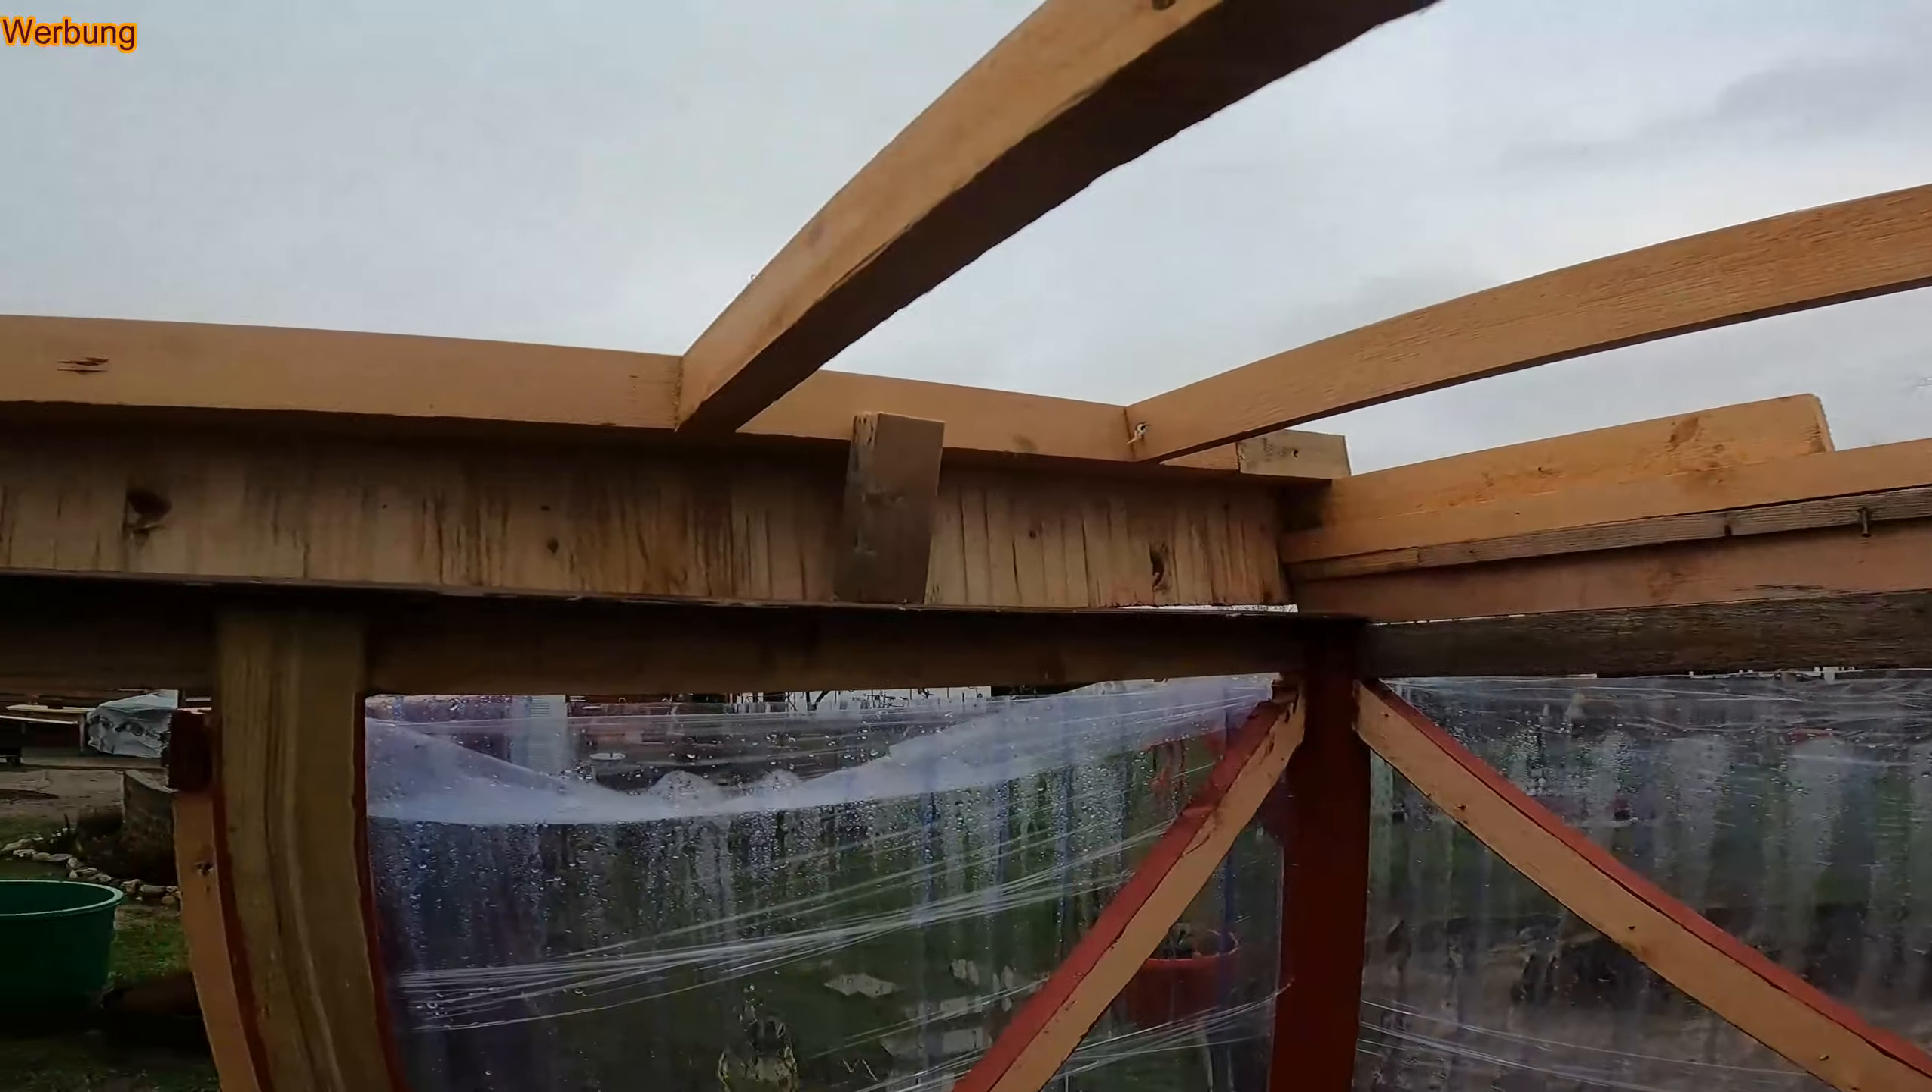Also ich habe jetzt ein balken quer aufgelegt und oben noch einen rauf gelegt.